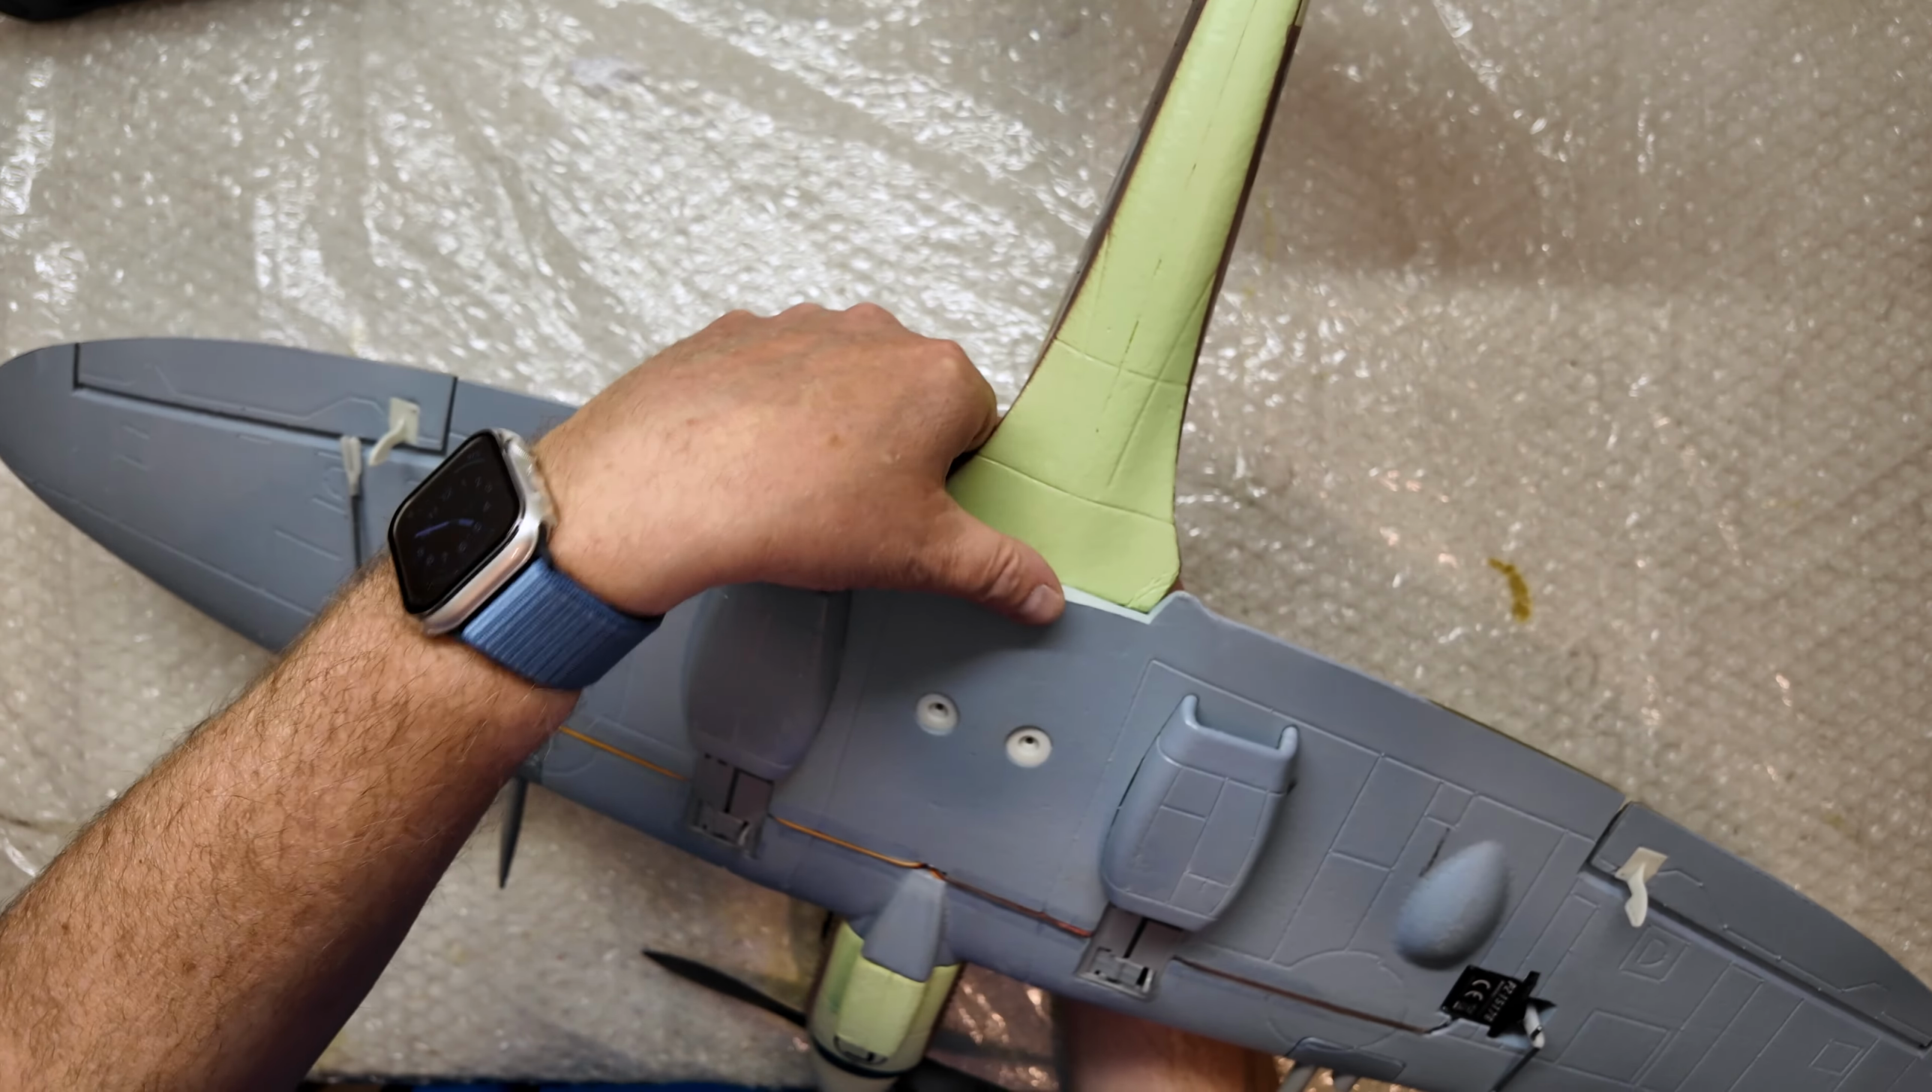Allora, l'ala è messa in posizione.